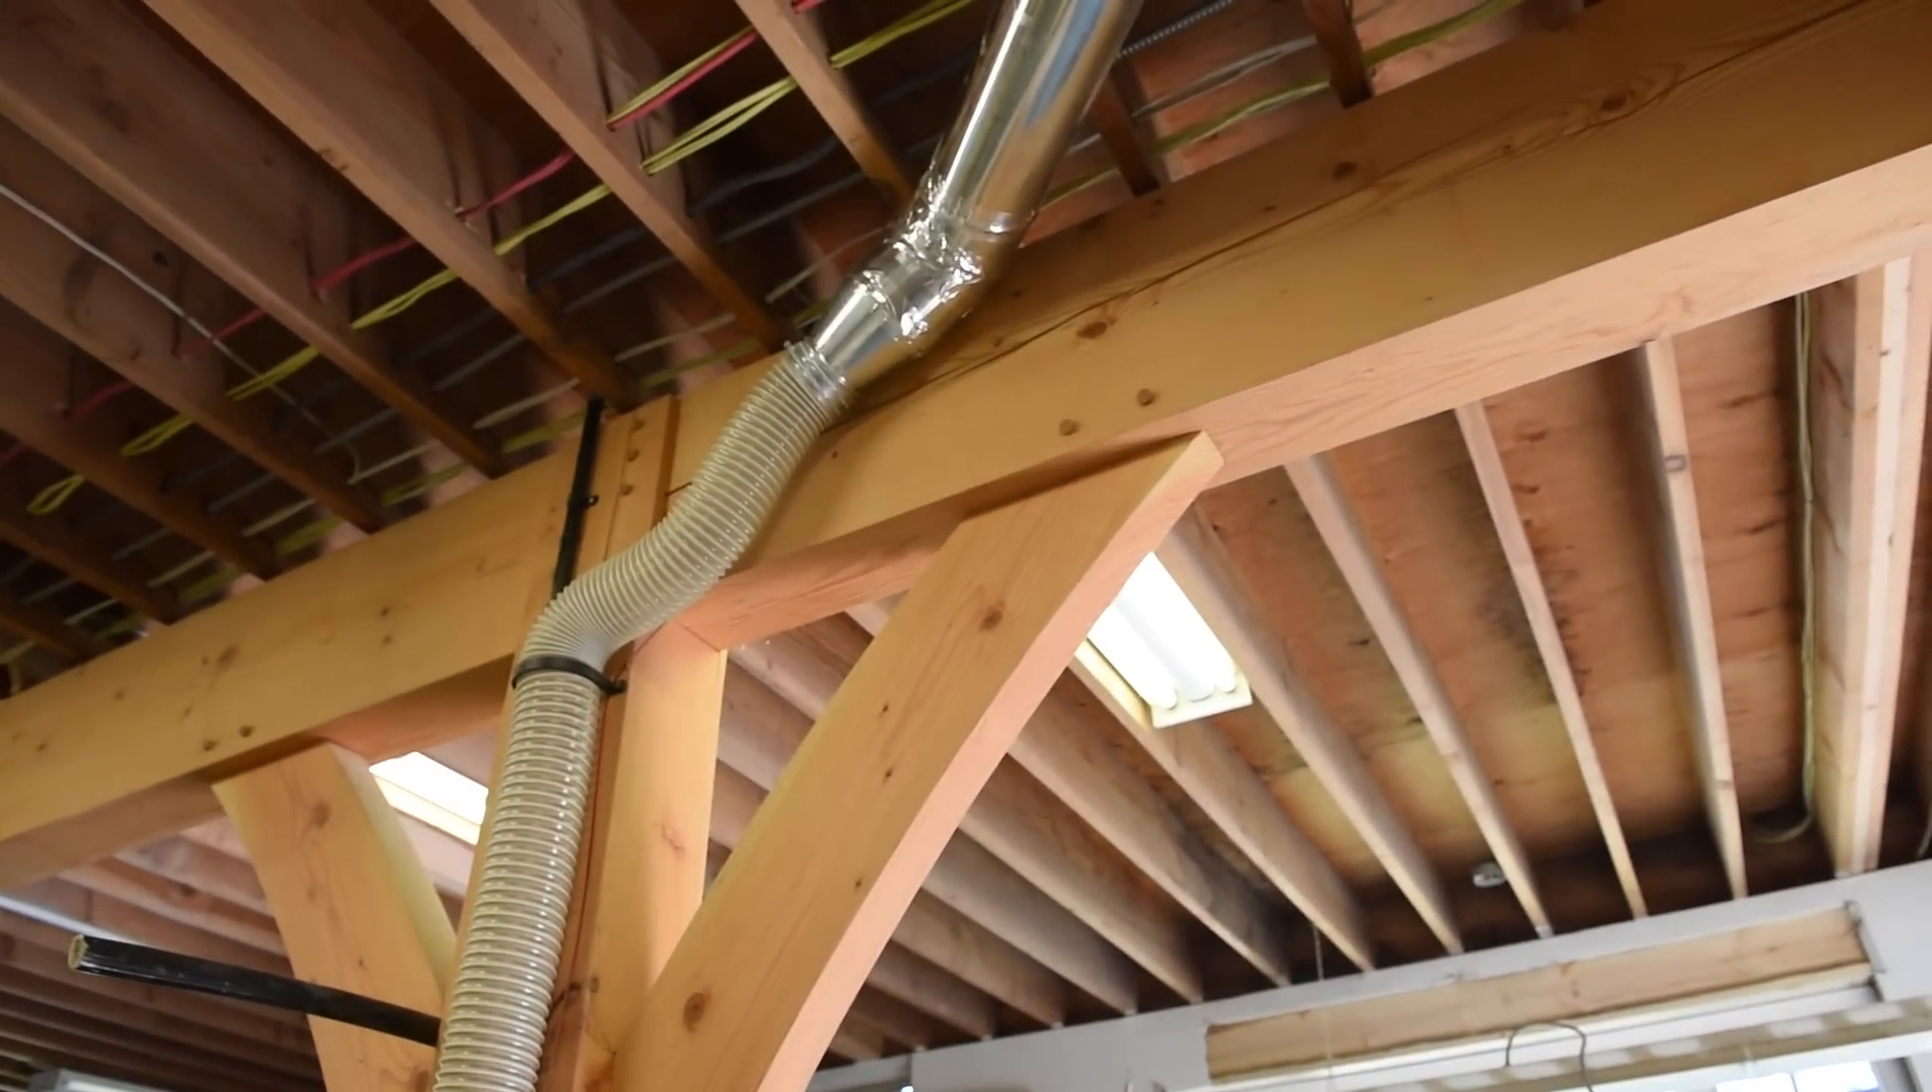You can see I transitioned a six inch pipe right there.